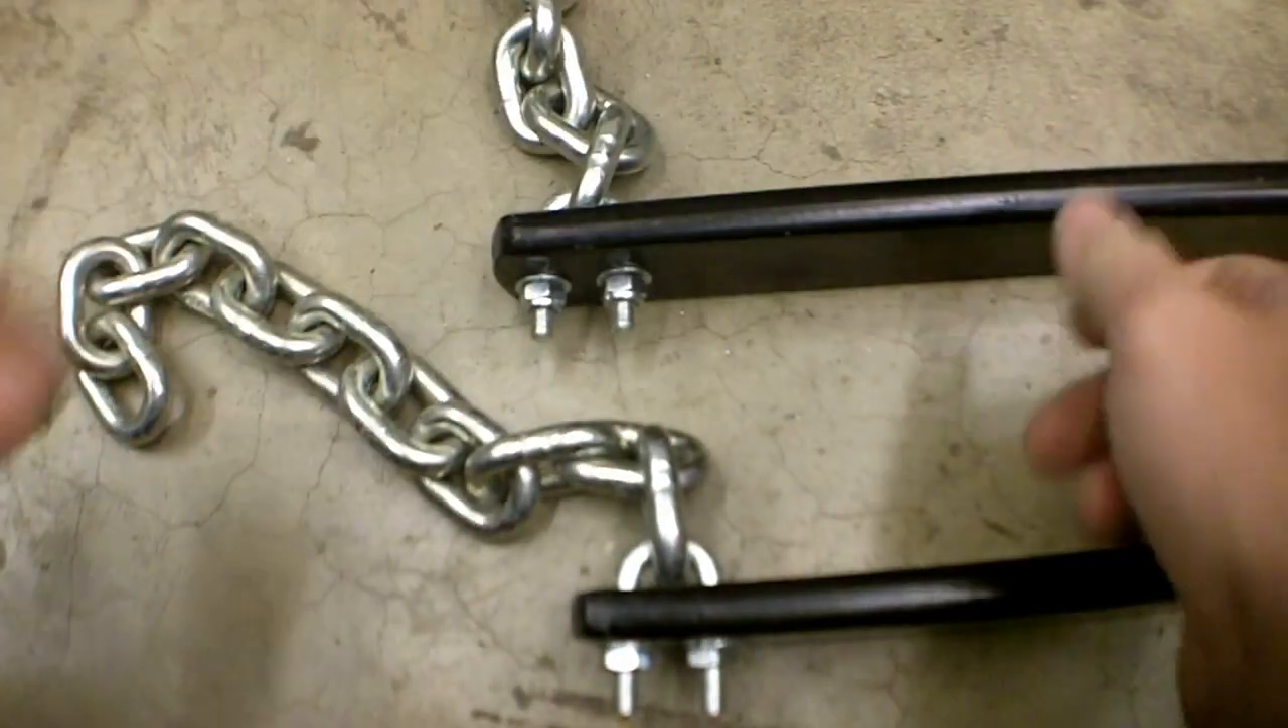The nylocs are on here now with the washers beneath it, and the chain is free to do whatever it wants to do.